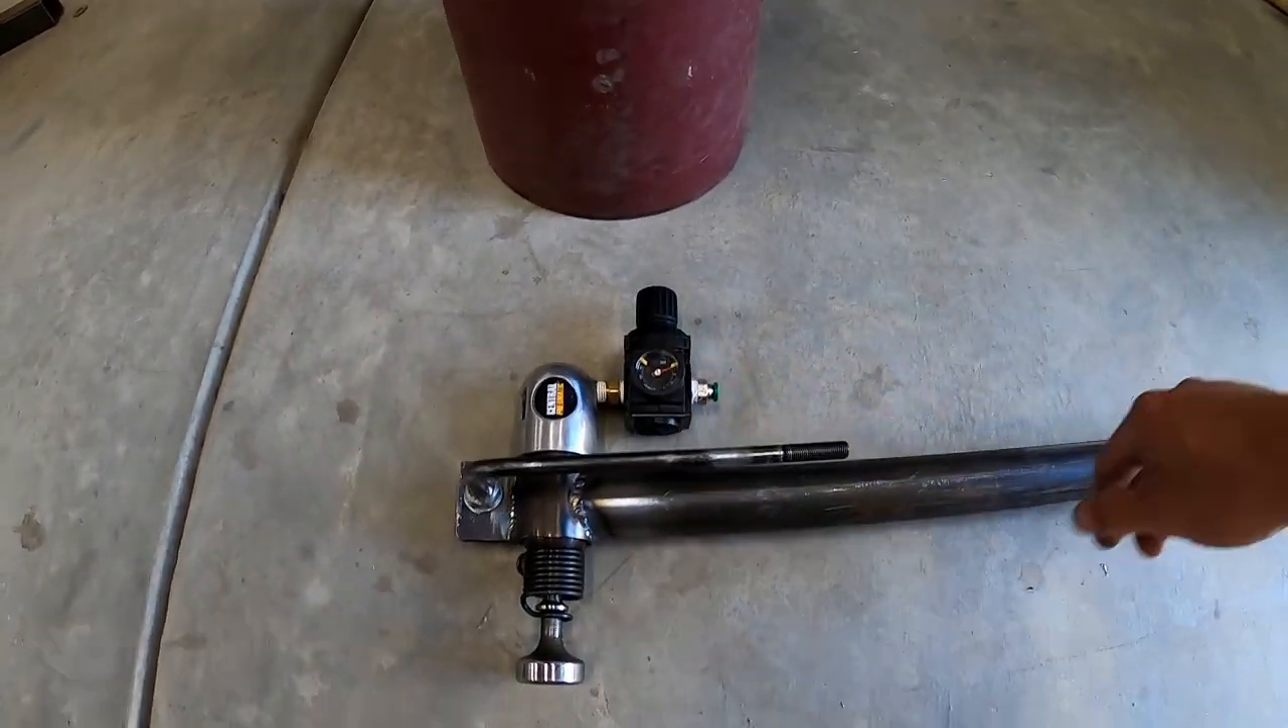I did get our mount welded to the hoop that I bent up.